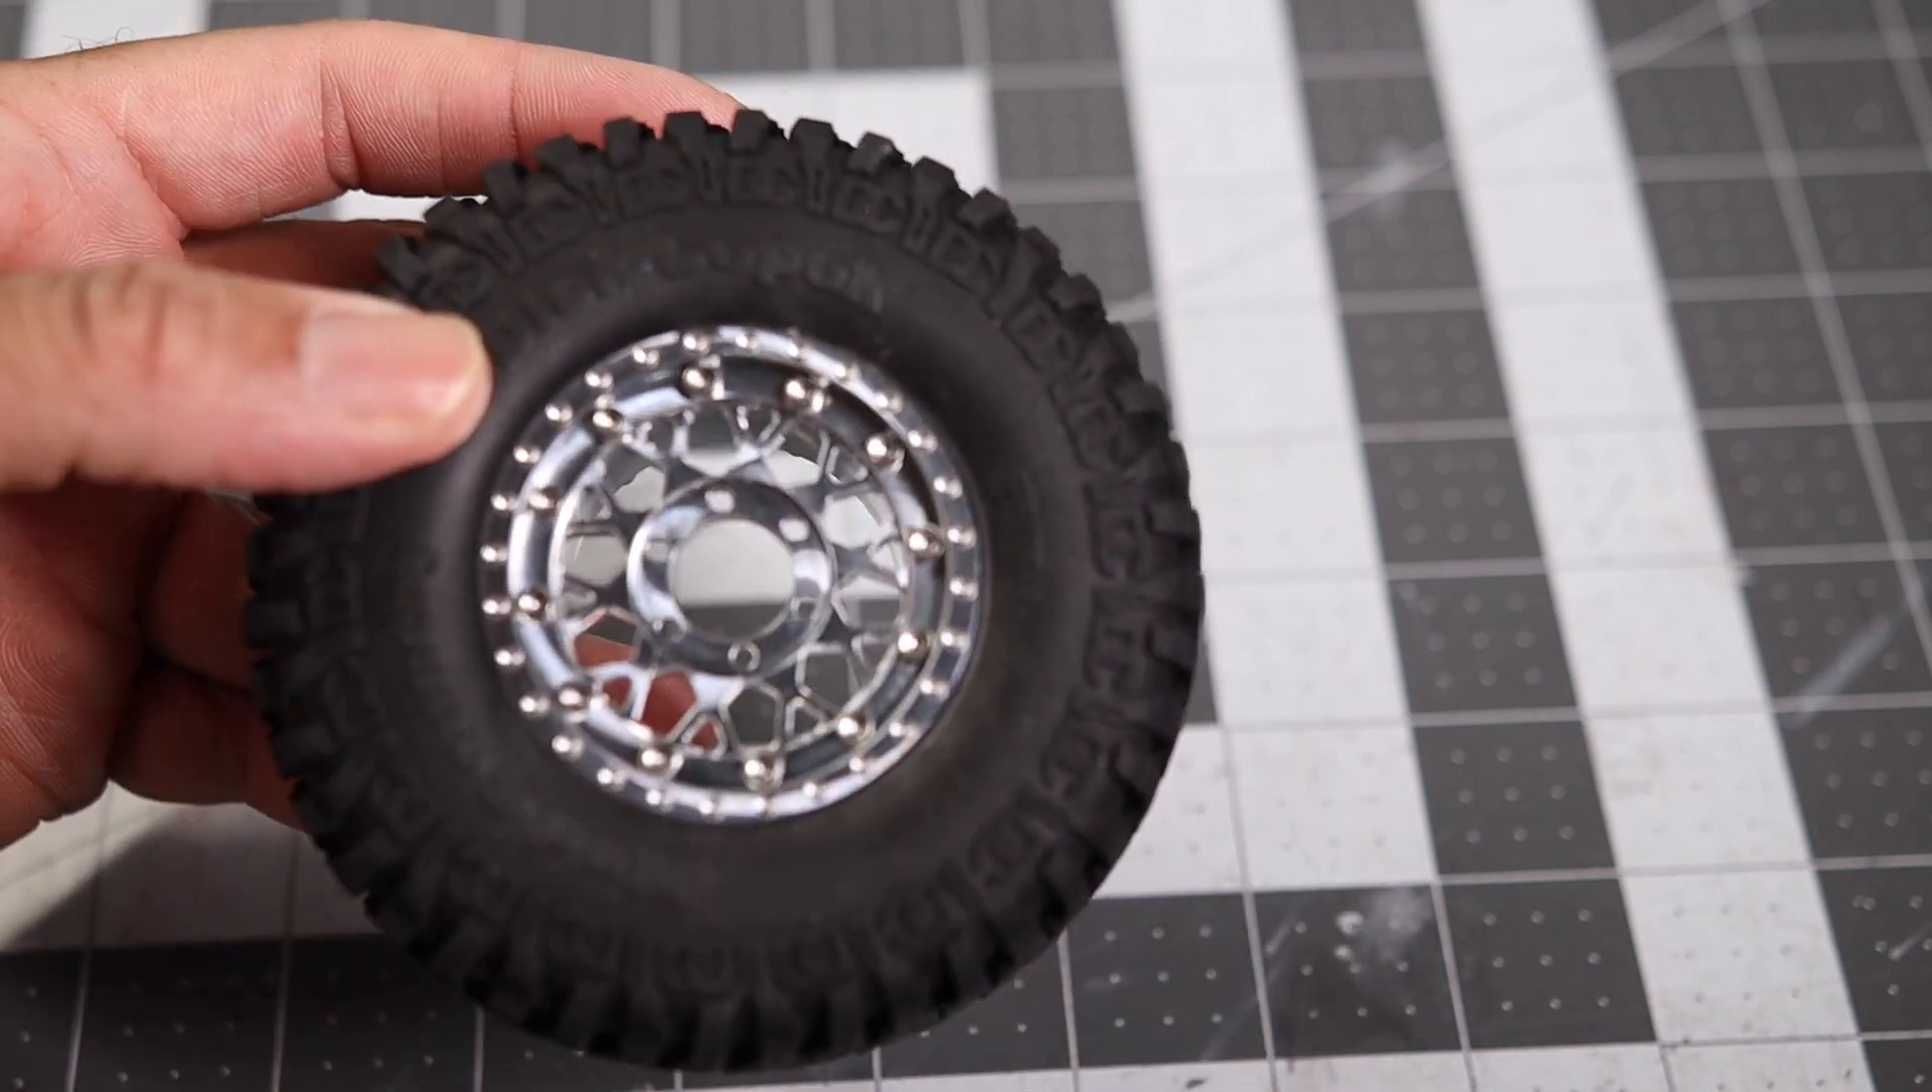All right, fam, and once you're done, you'll have one wheel entire completely assembled. And we're pretty much halfway done with the dually assembly.